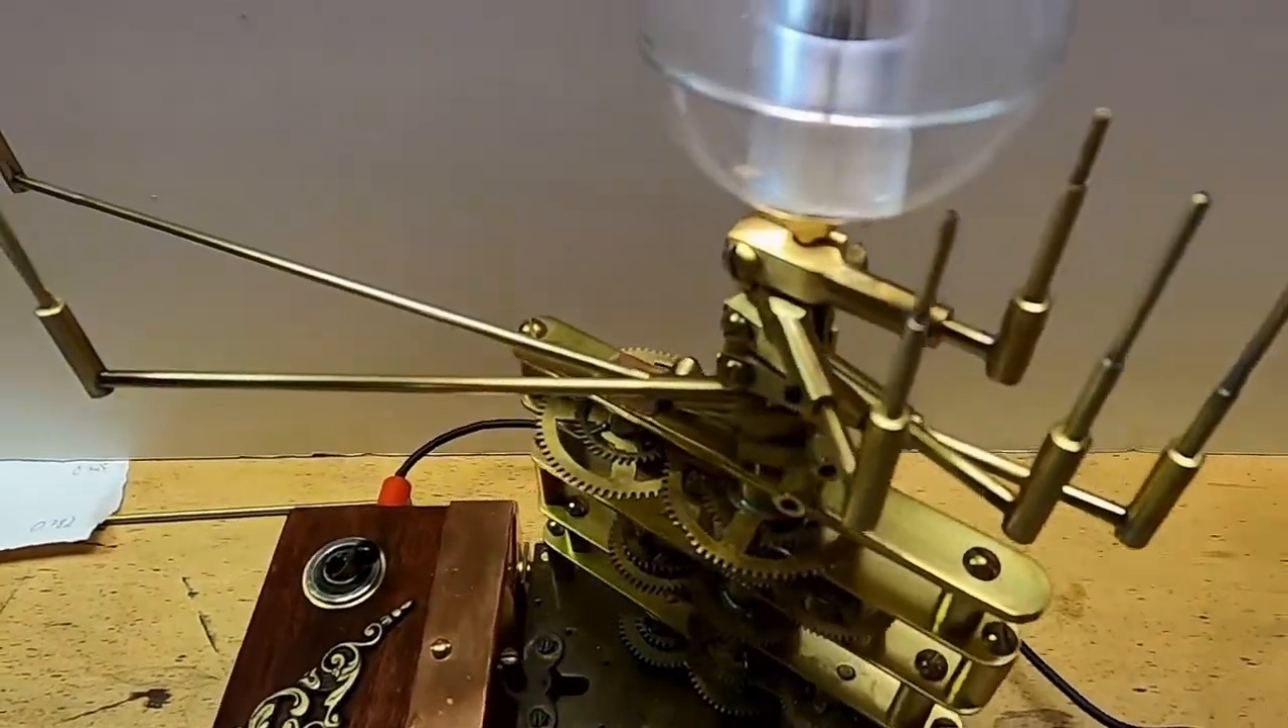All right, the planet posts that go up to the planets are all installed.